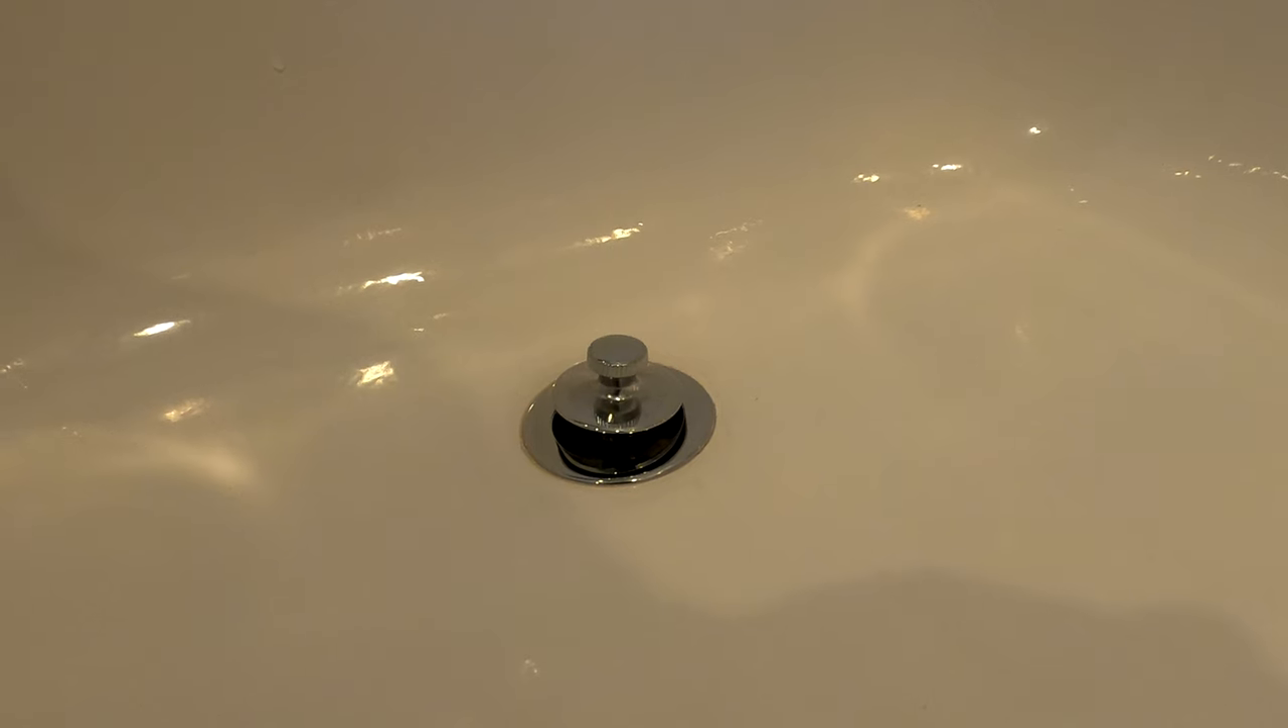The drain assembly is now fully installed.